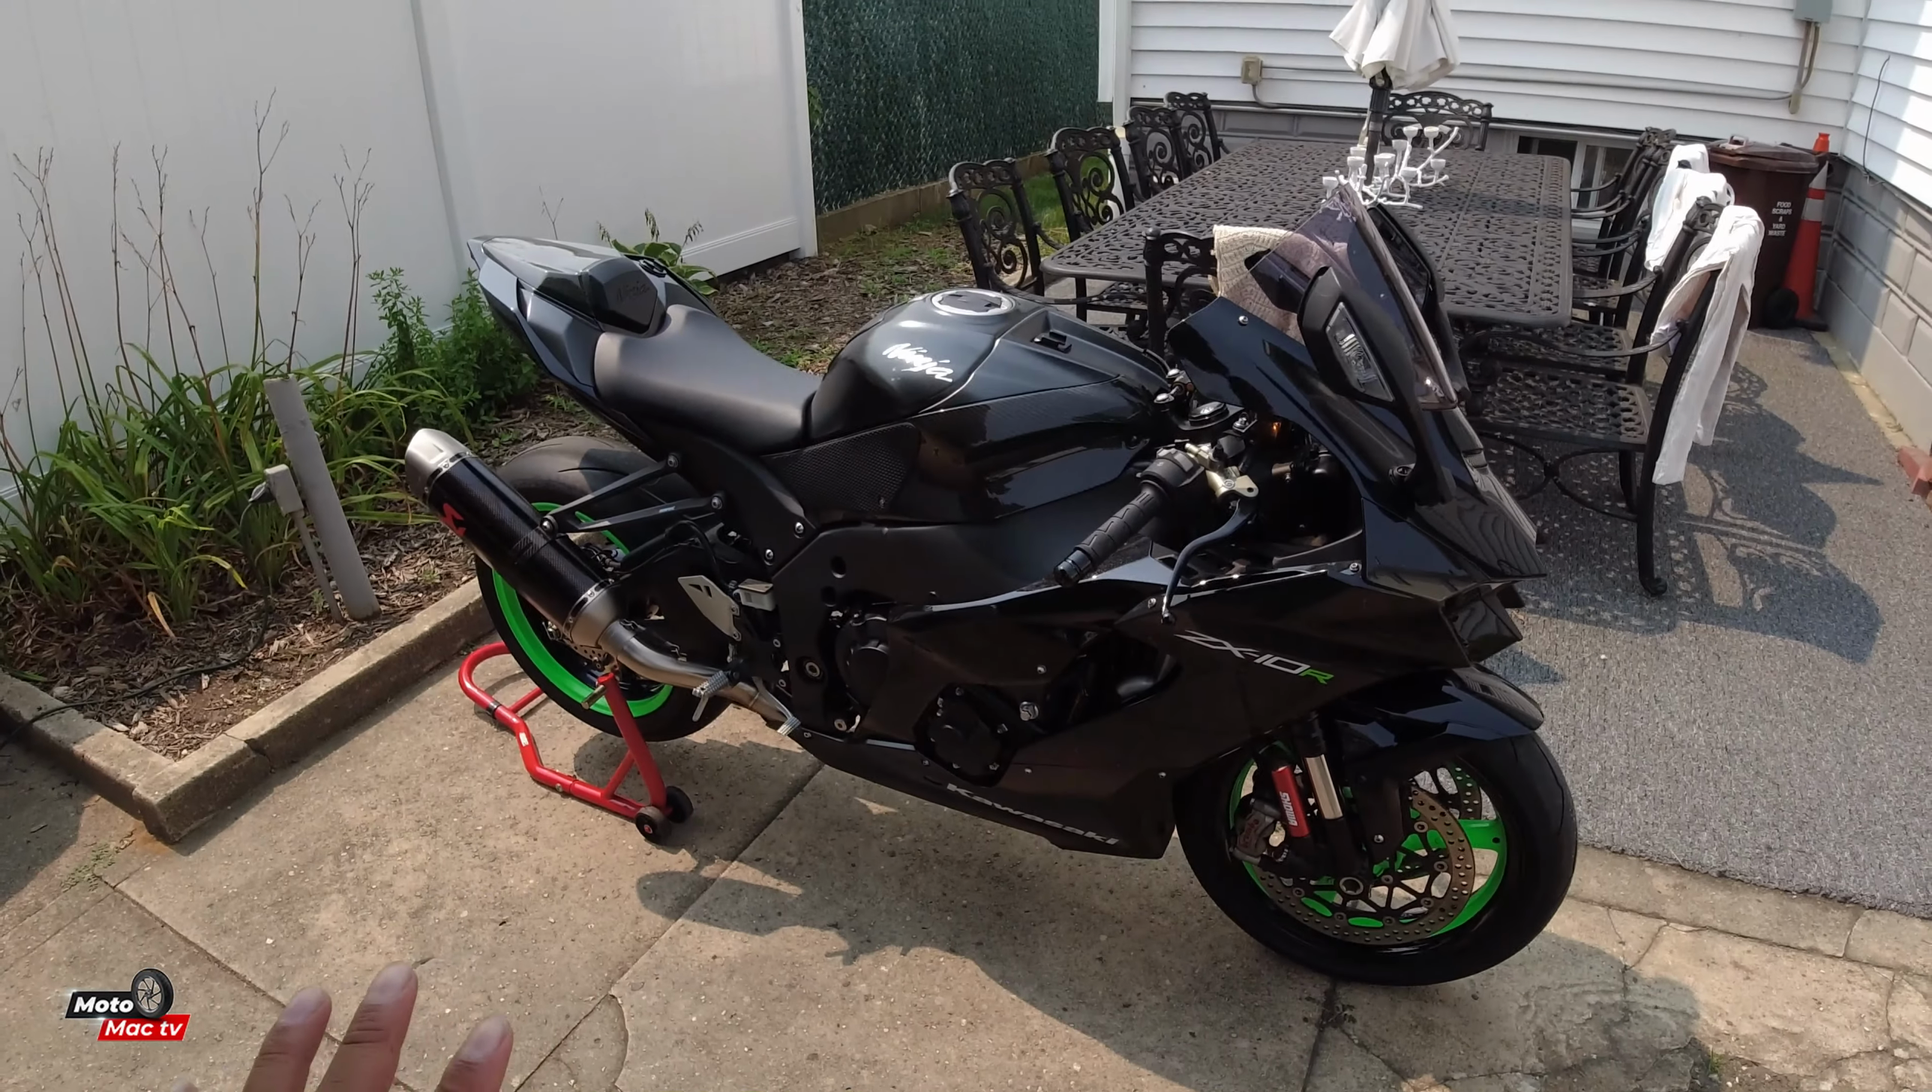The process is now over the exhaust is fully installed.